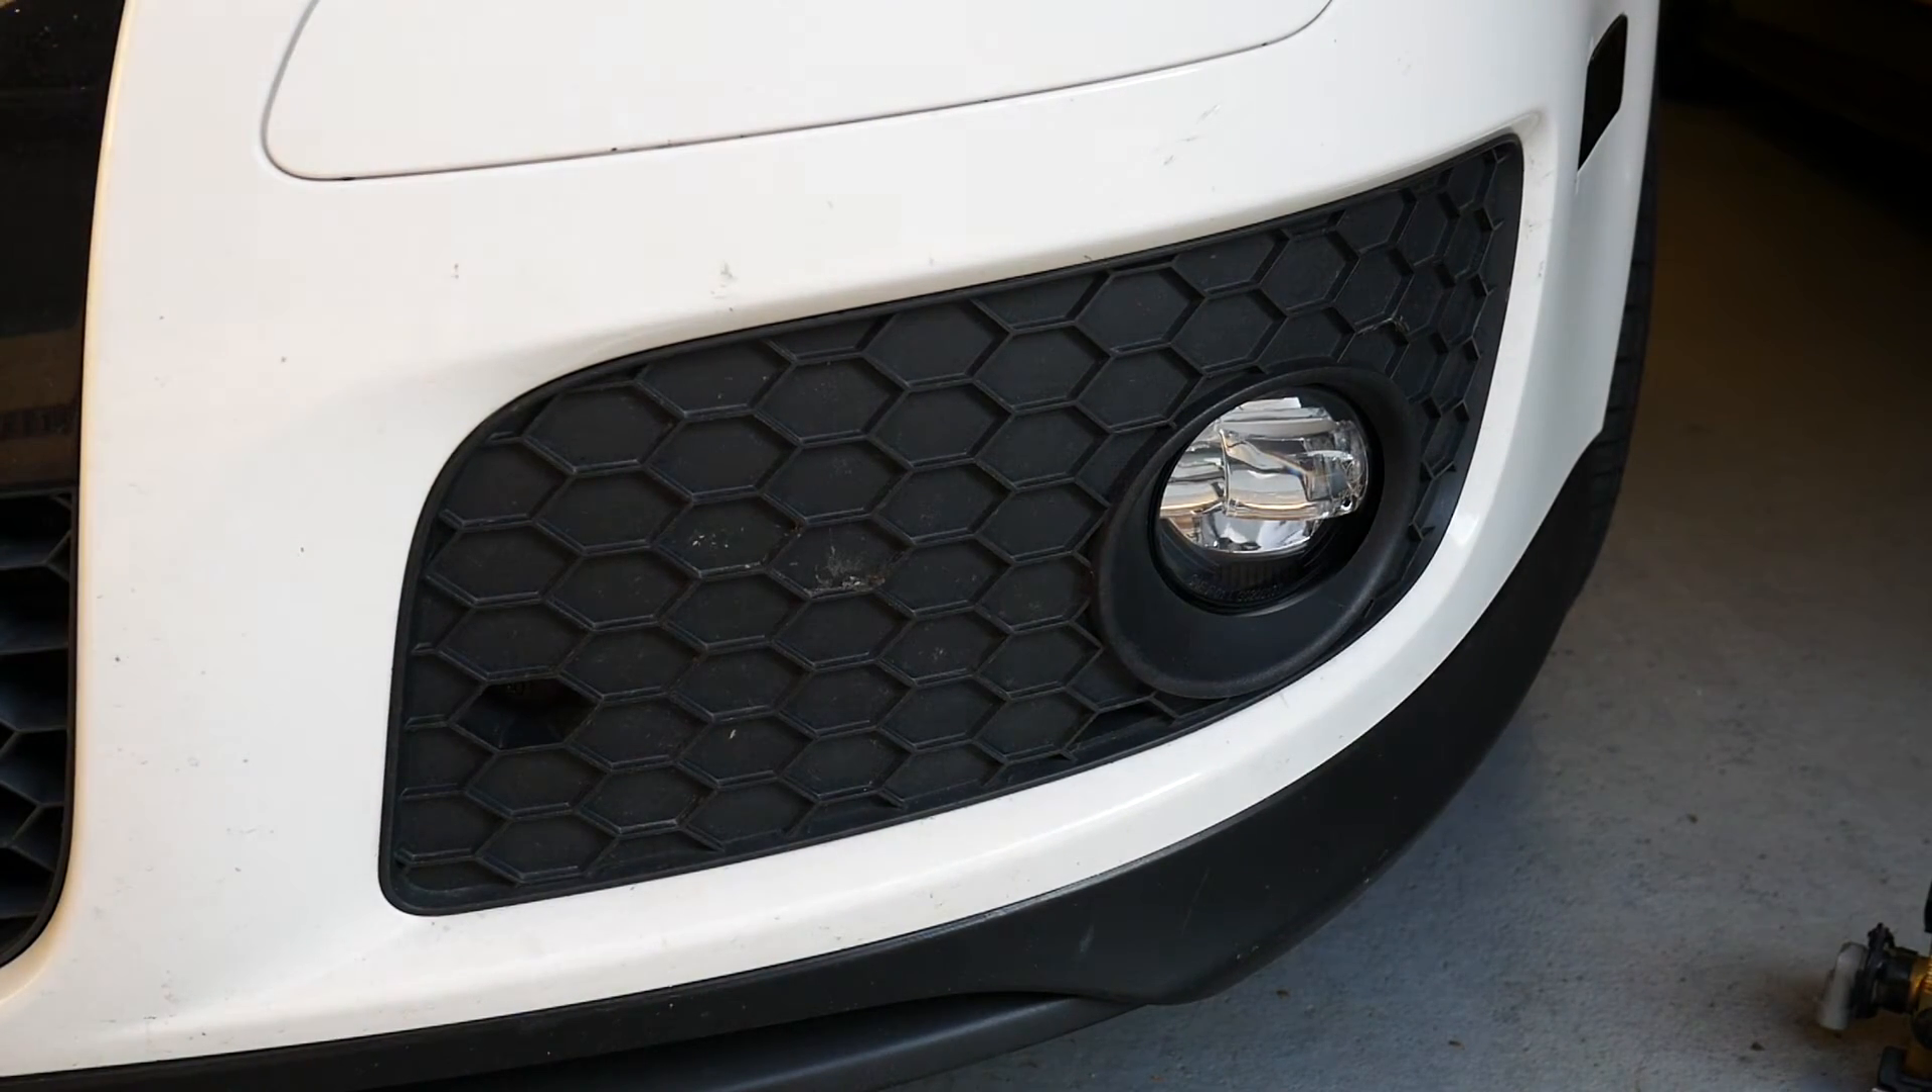Grills back installed and you're ready to test out your fog light.